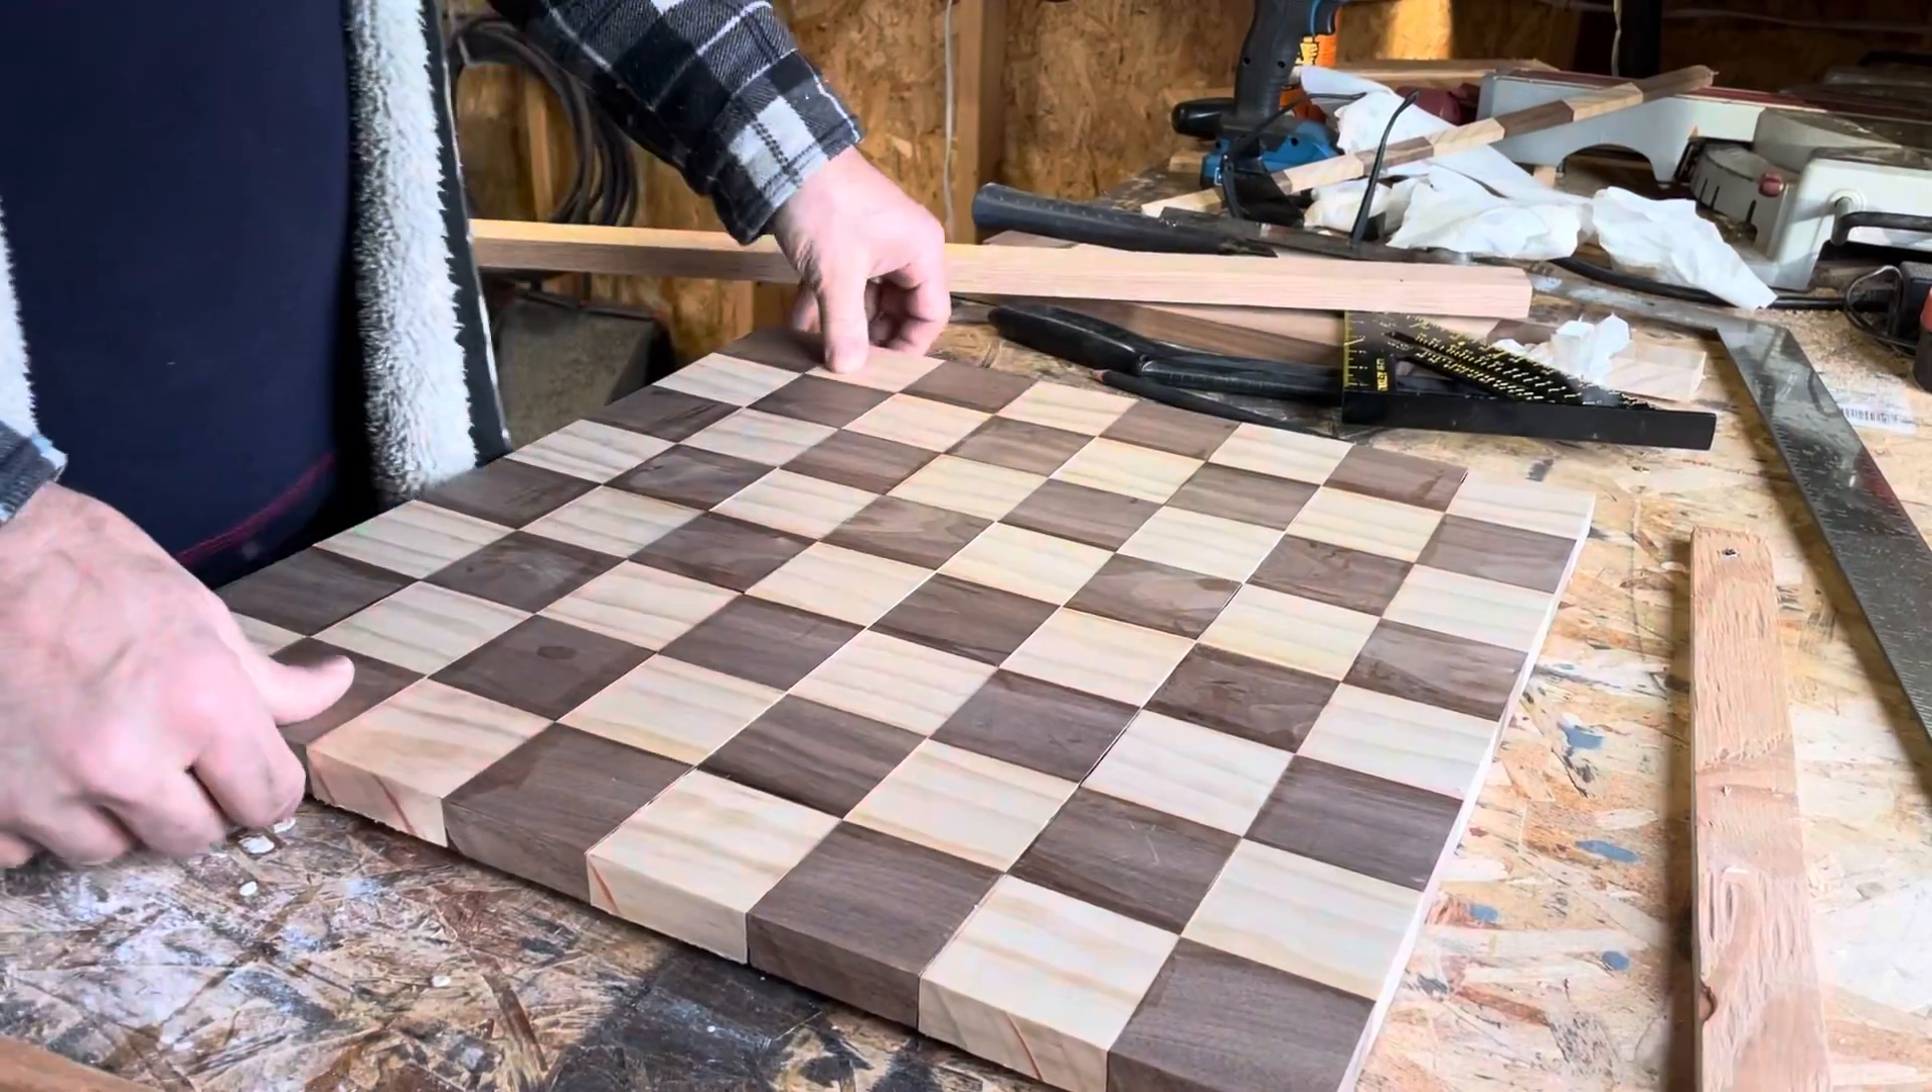We got everything glued together. Now, we took the clamps off.